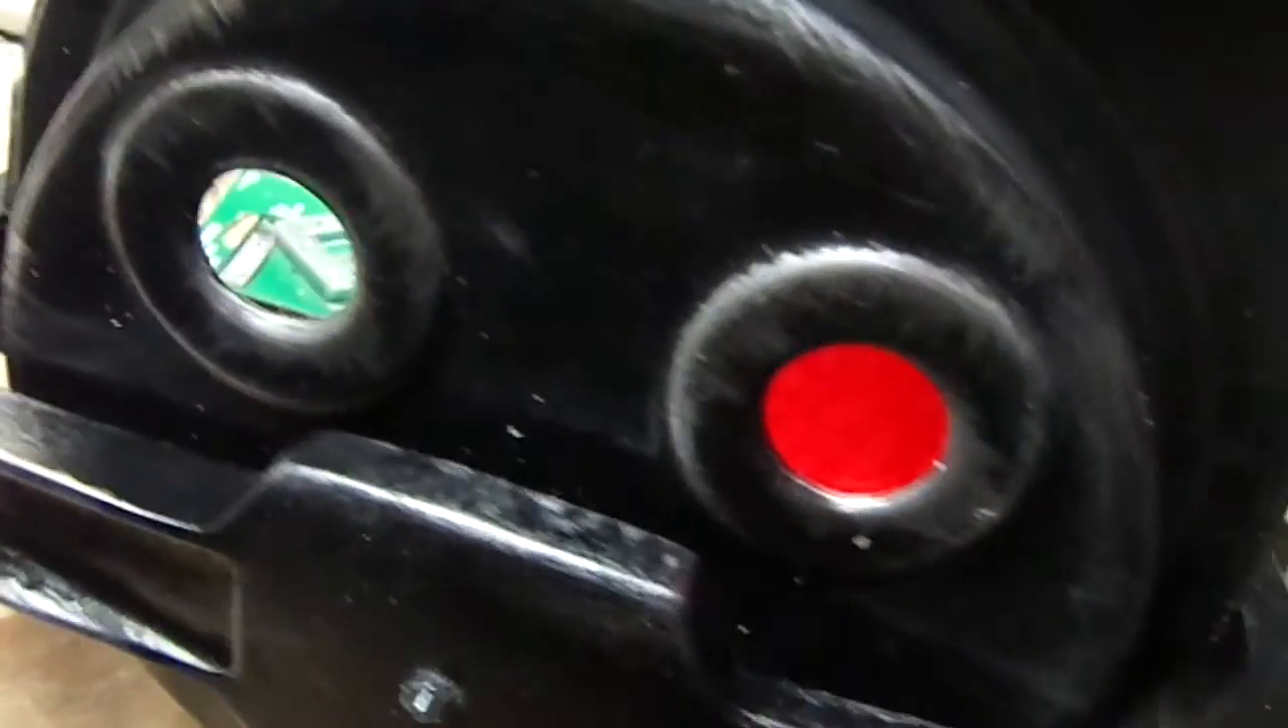I also started installing the red gels.